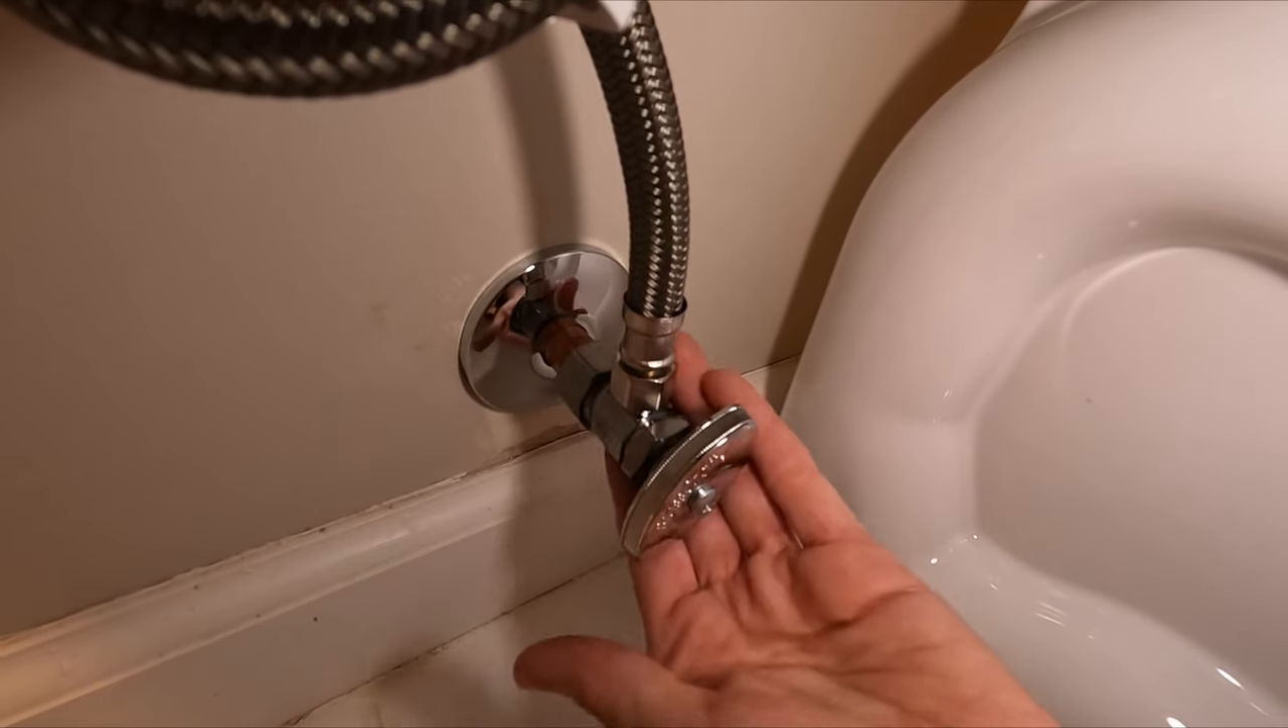With the new shutoff valve in place and leak -free, you're all set.